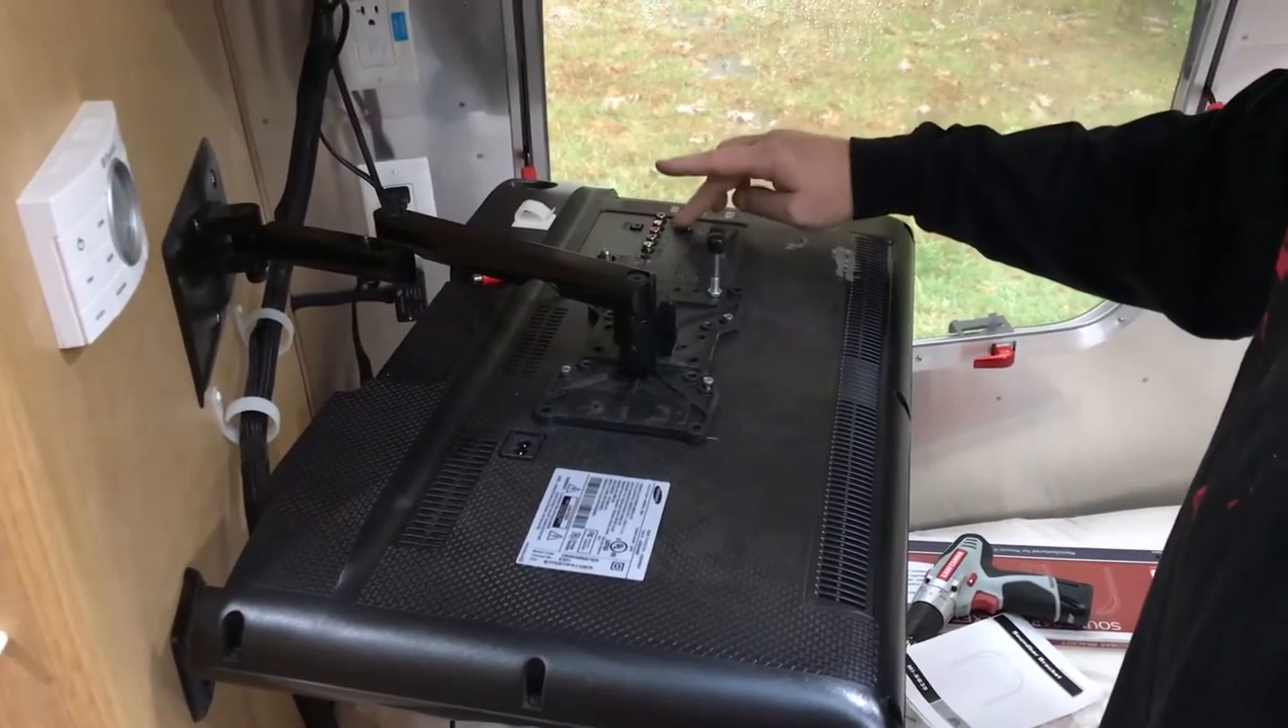Now I've already taken the small TV off and I've test fitted the larger TV. The mount fits, everything fits.